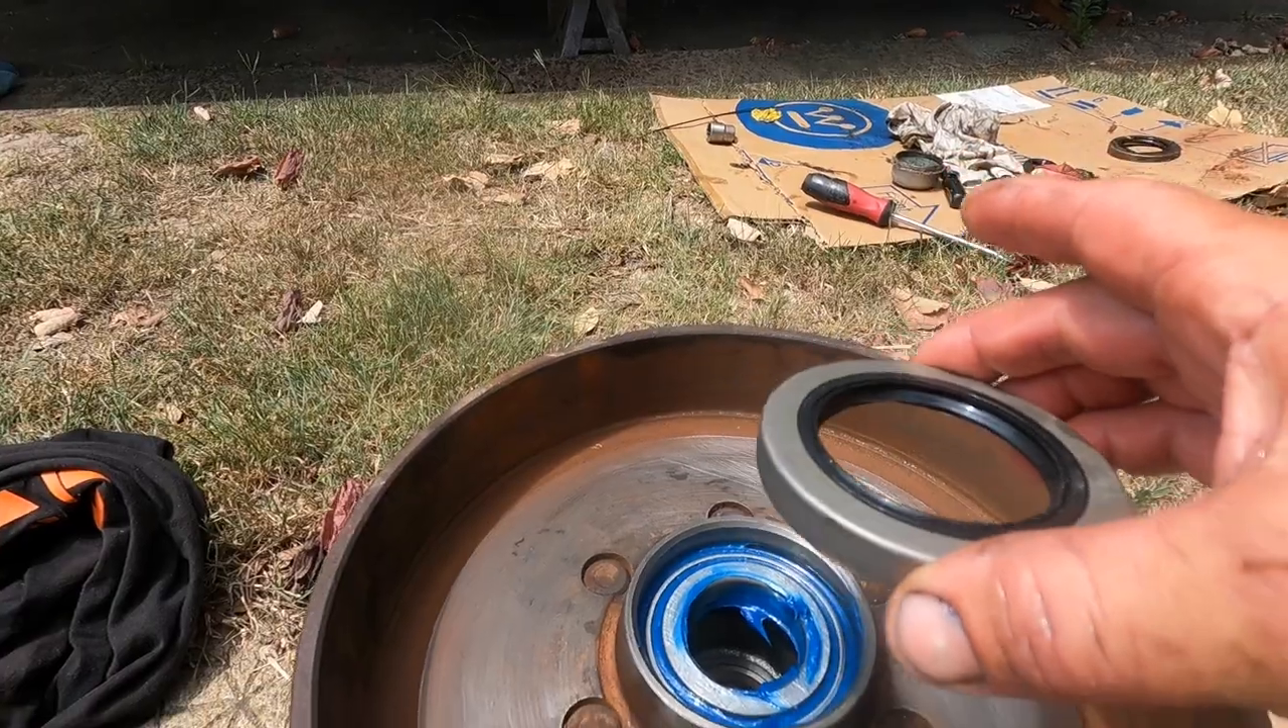Okay, so the back bearing's here. Now we need to put the dust seal in.